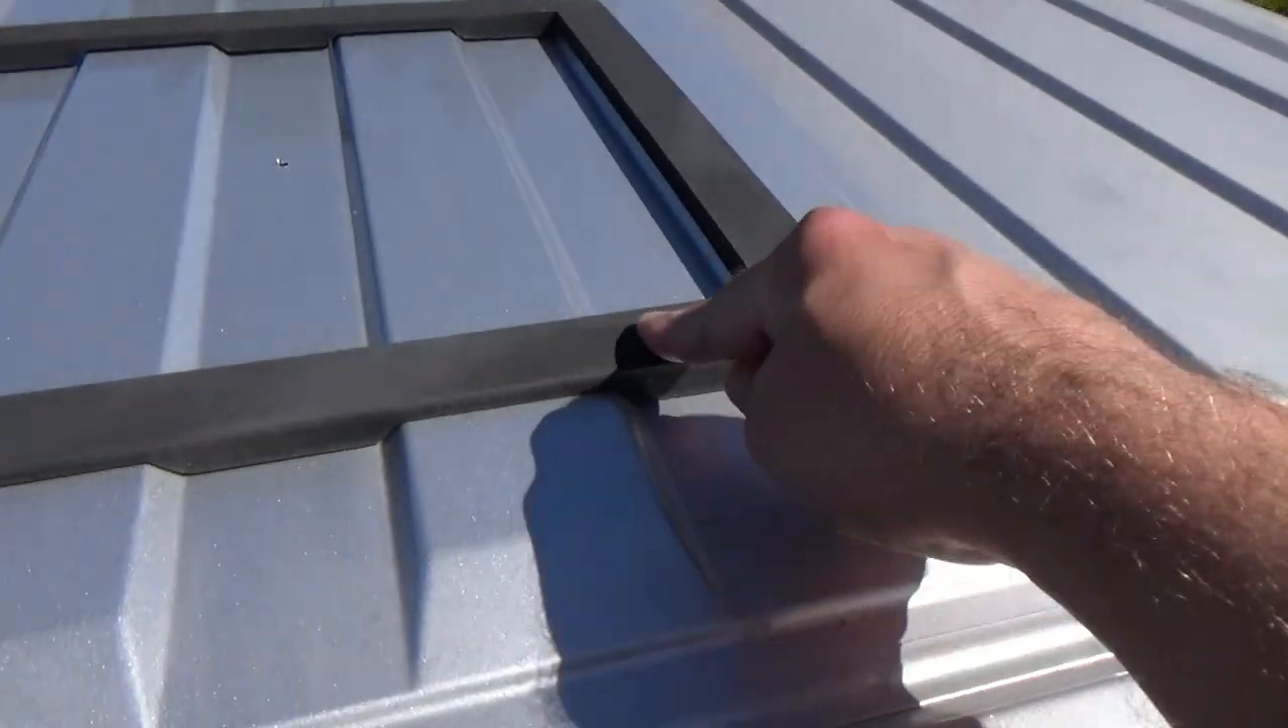Alright, so we set our vent adapter up here. And you can see how it follows the grooves. Real nice and pretty like.